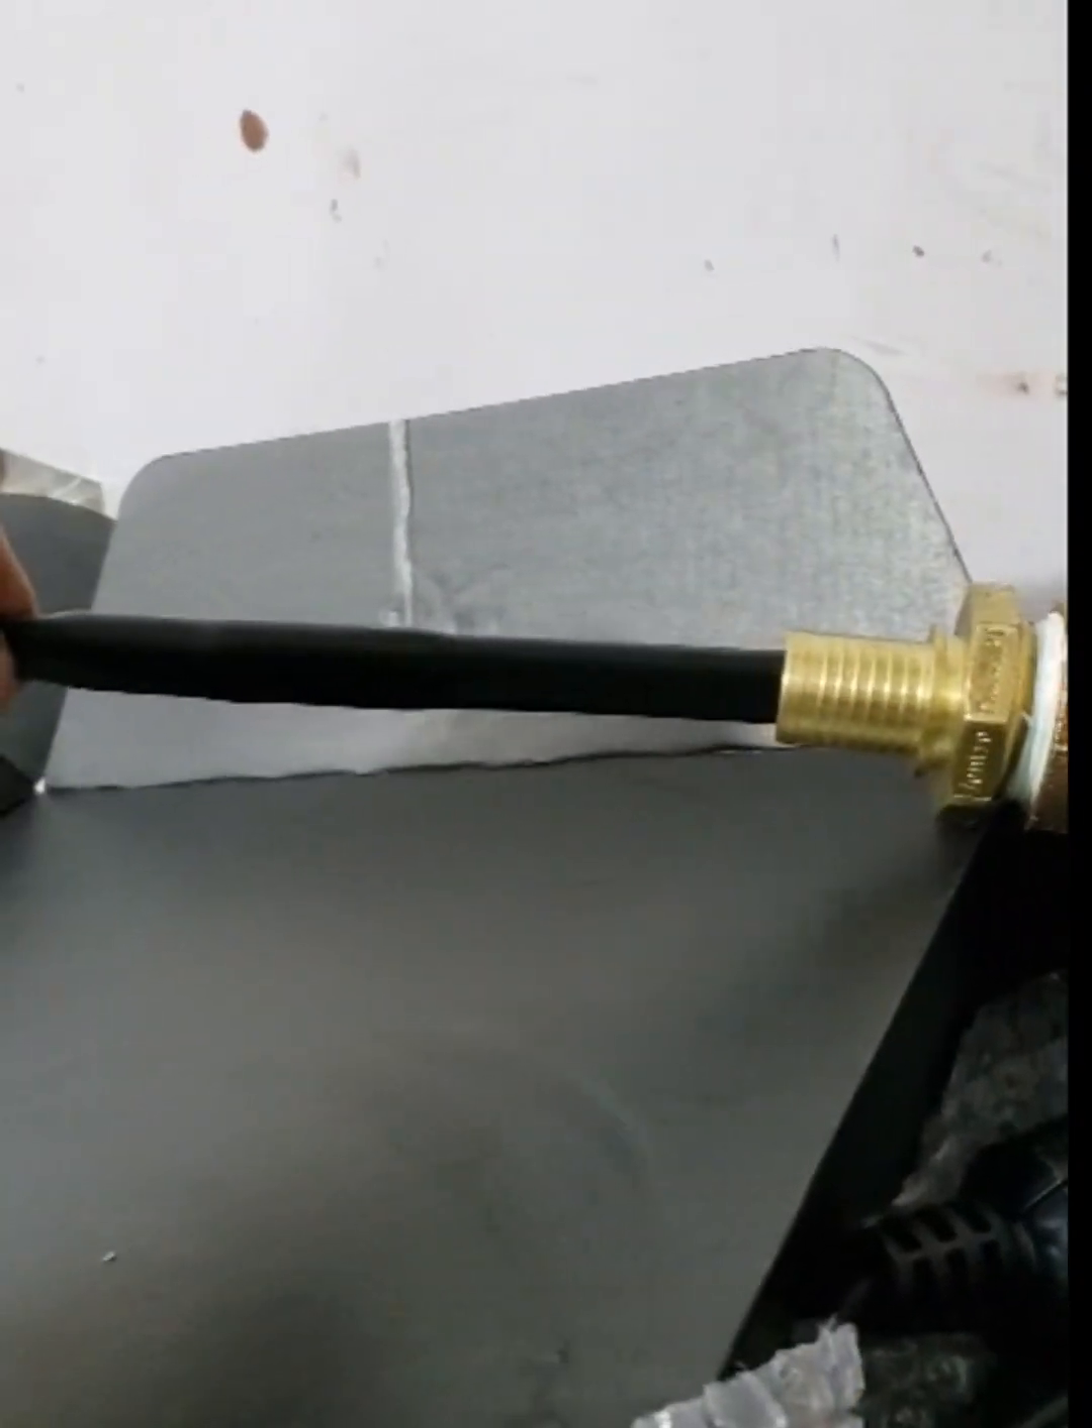I've already put the heat cable through the fittings and here it is protruding out of the barbed fitting.